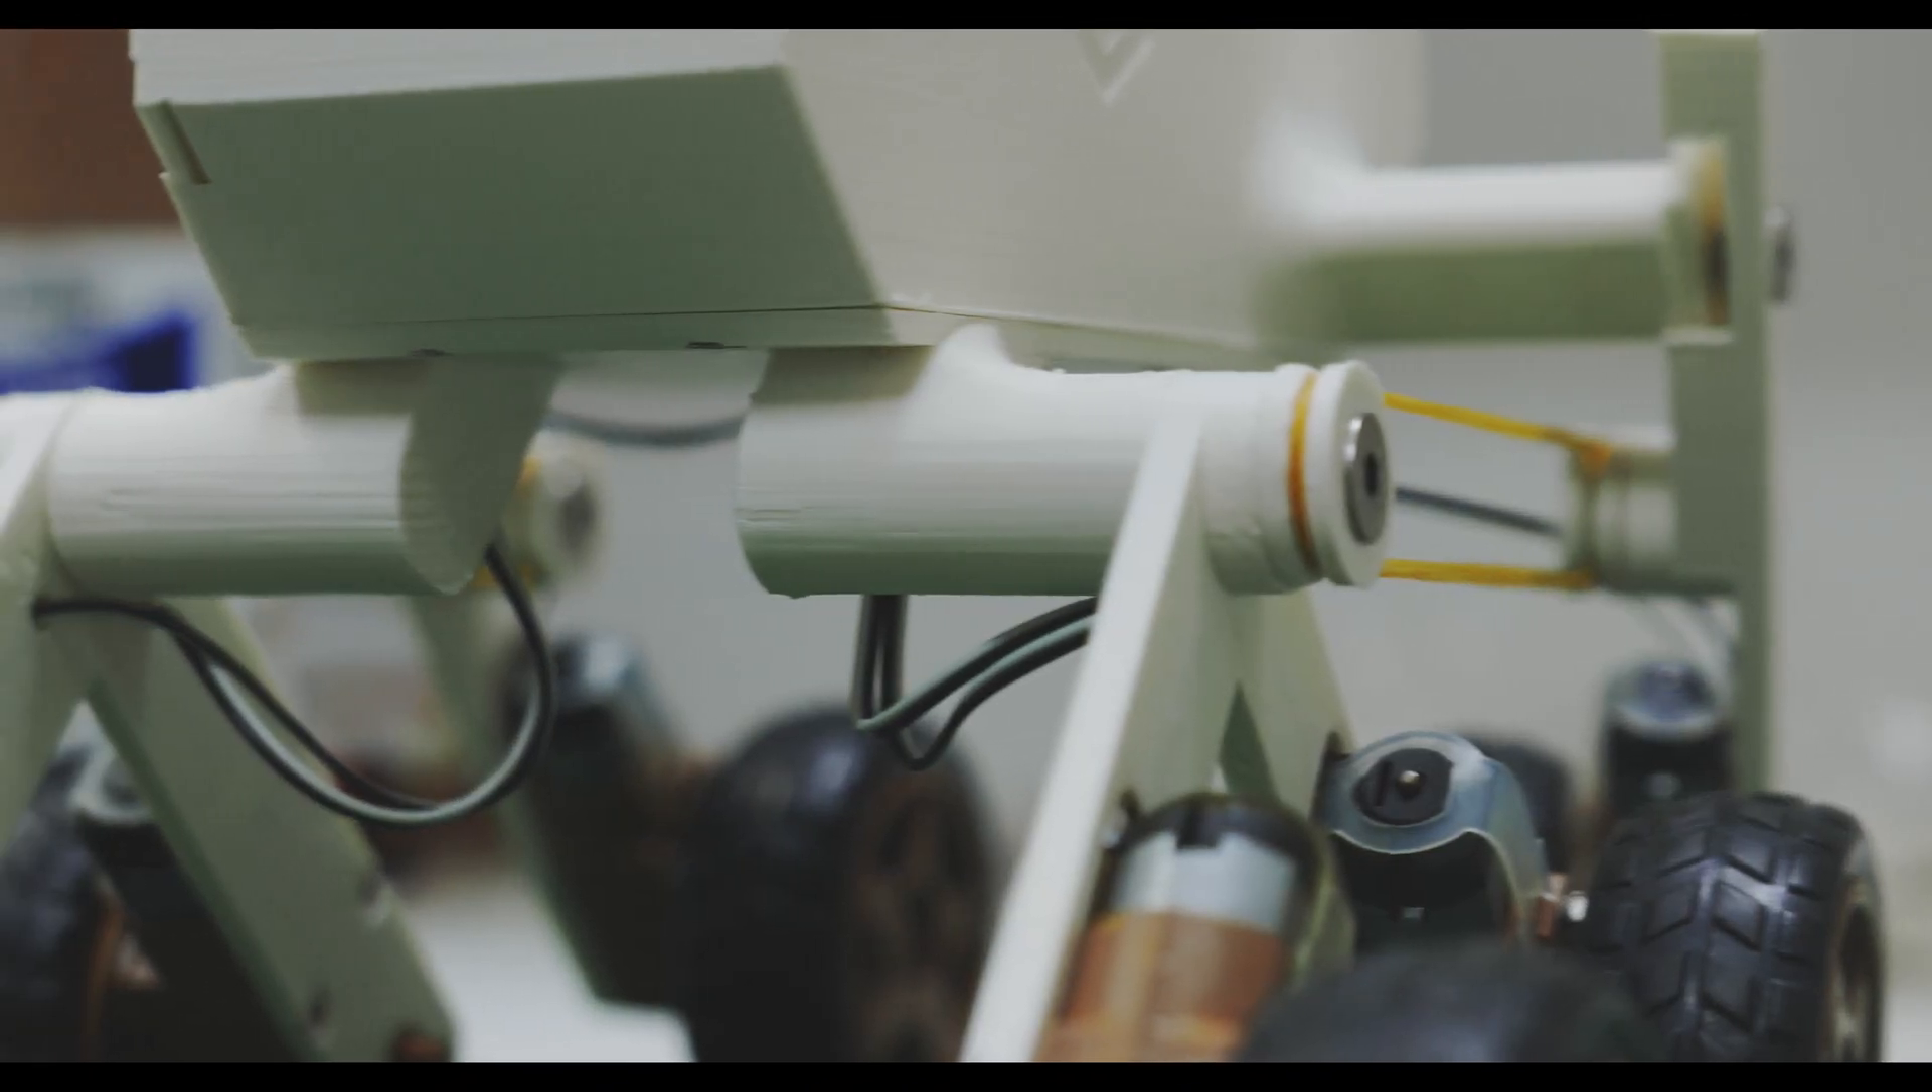Y para terminar, coloqué dos ligas provisionales a las poleas.